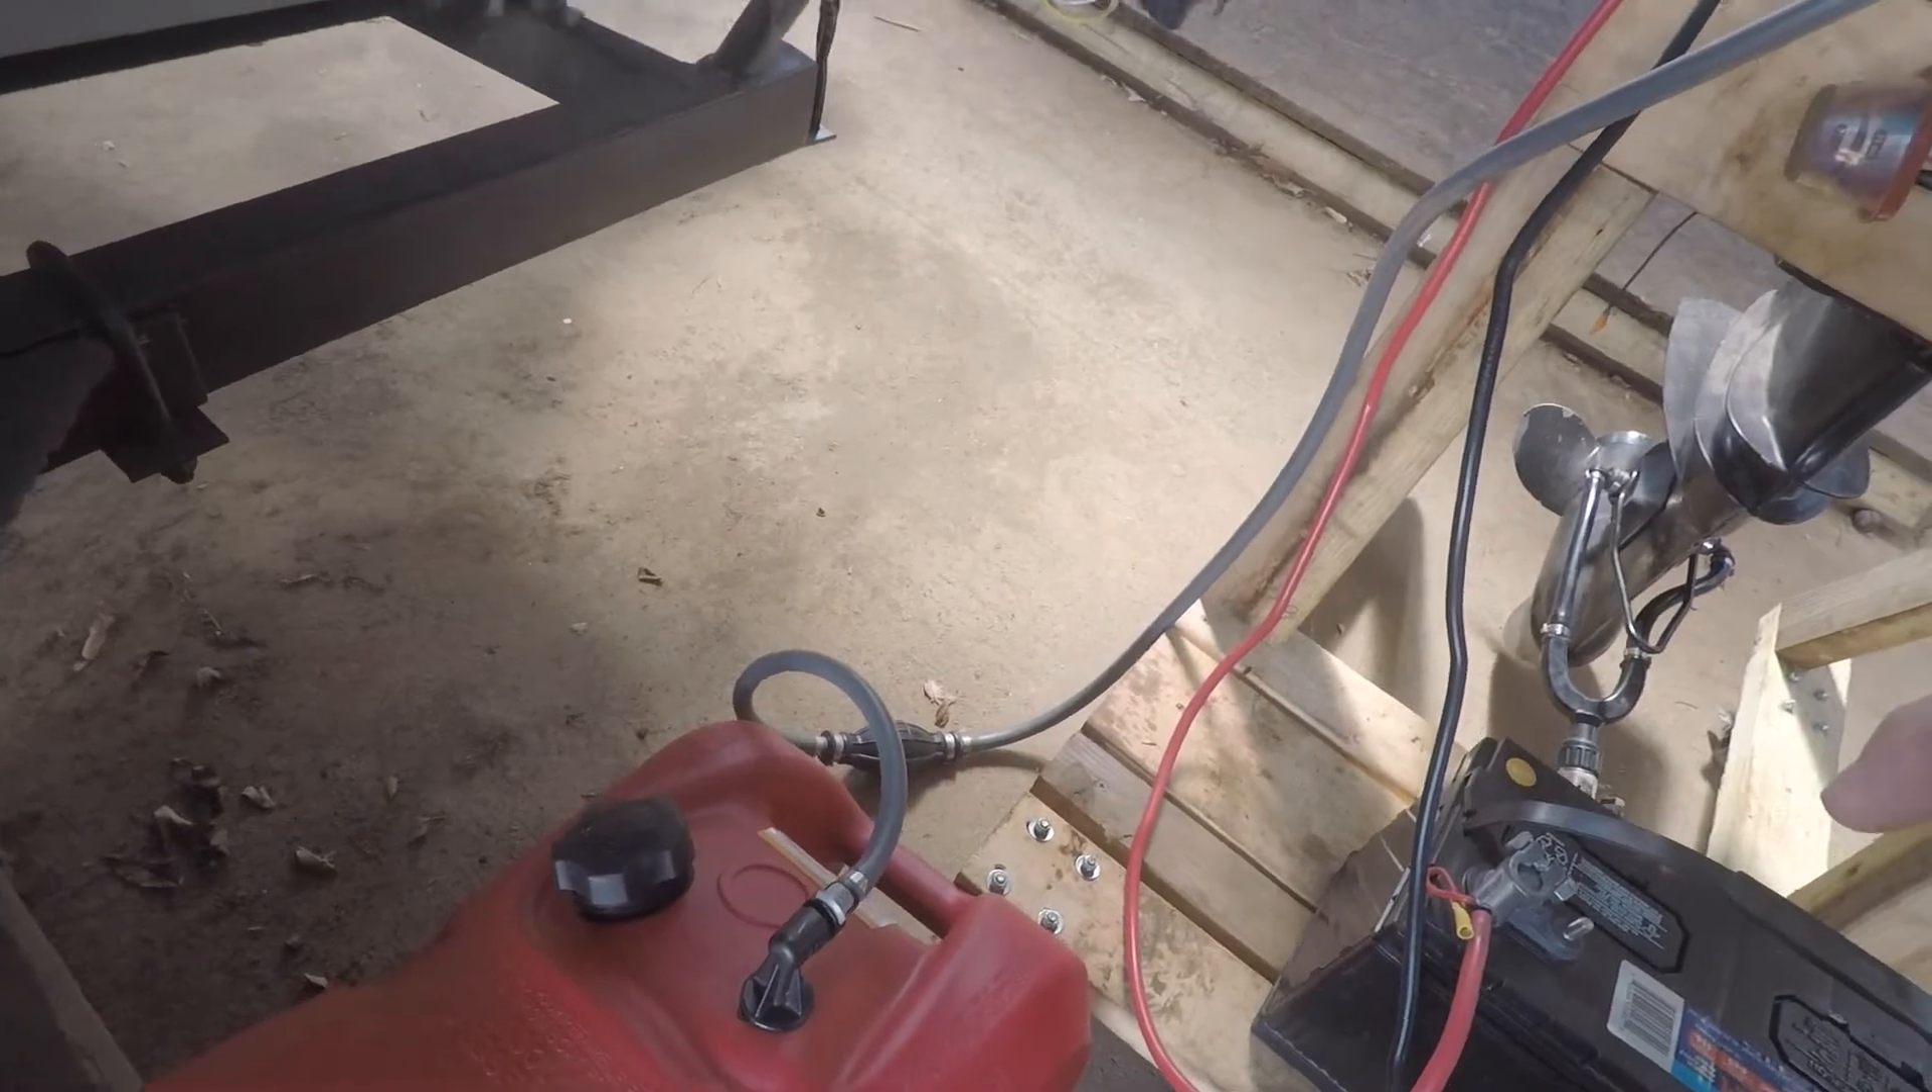I've got the fuel tank attached.